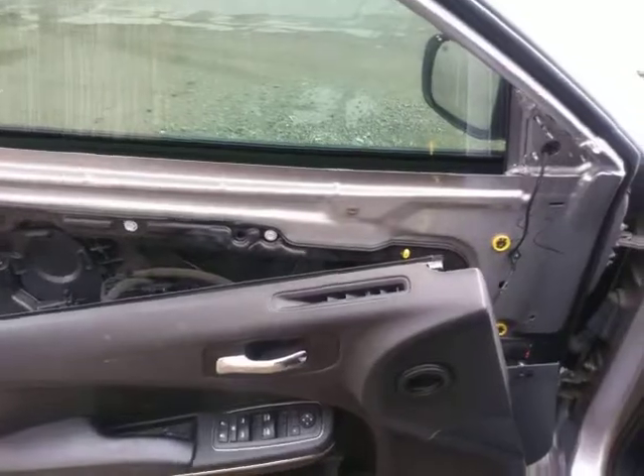Got the door panel off. And it was three screws, one rivet.